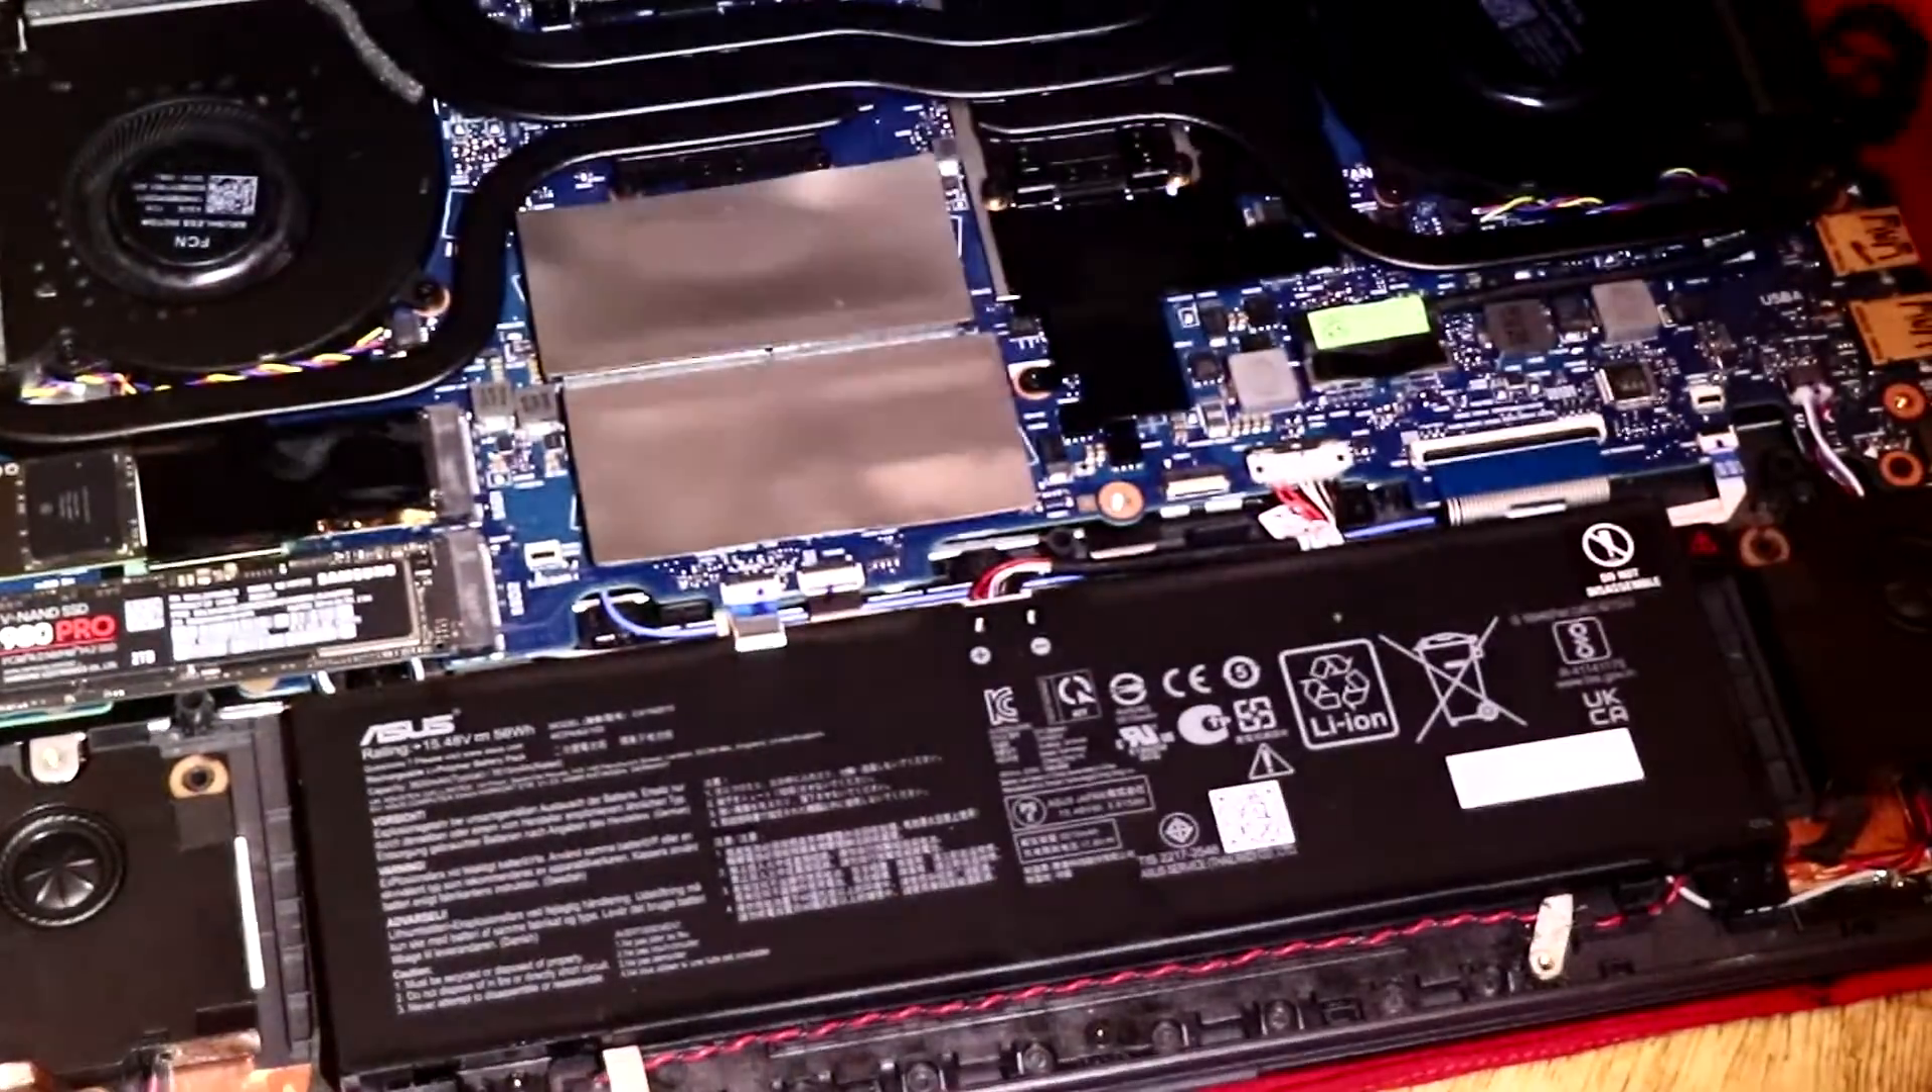So that's the base off successfully.